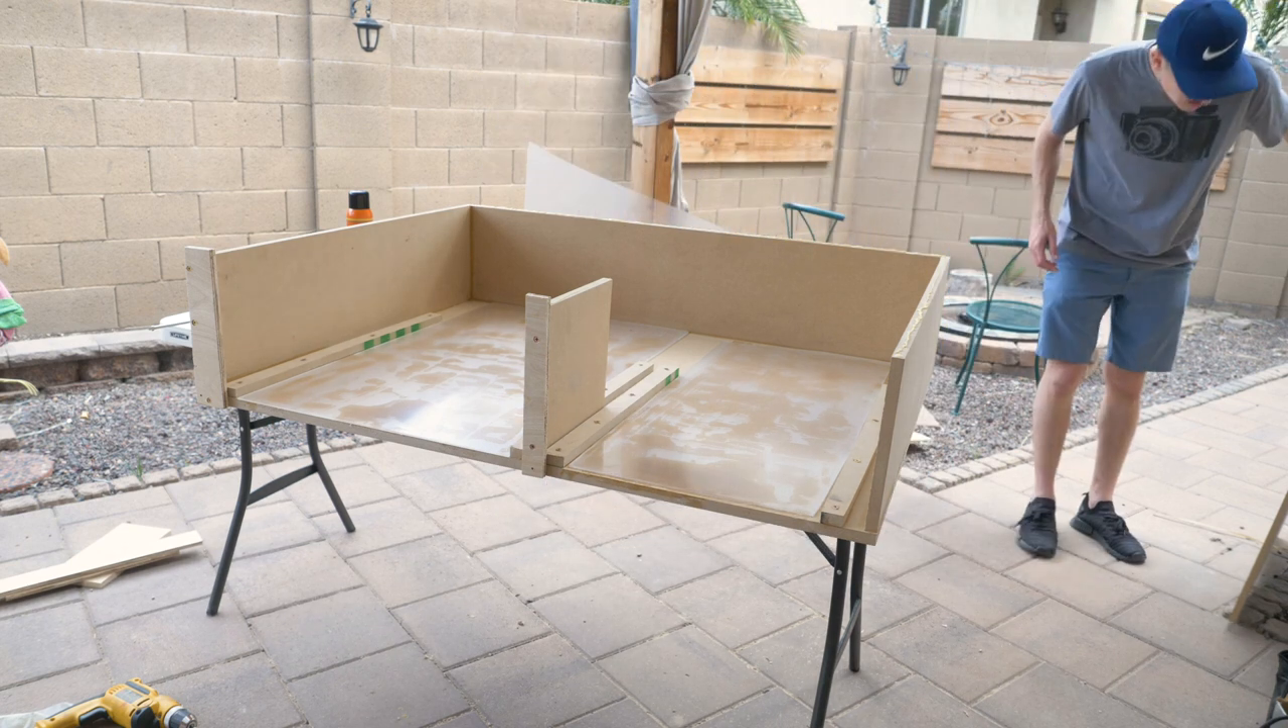So in here you can see that I've already started doing the in-between pieces, or basically you just measure the gap and cut the right size you need.